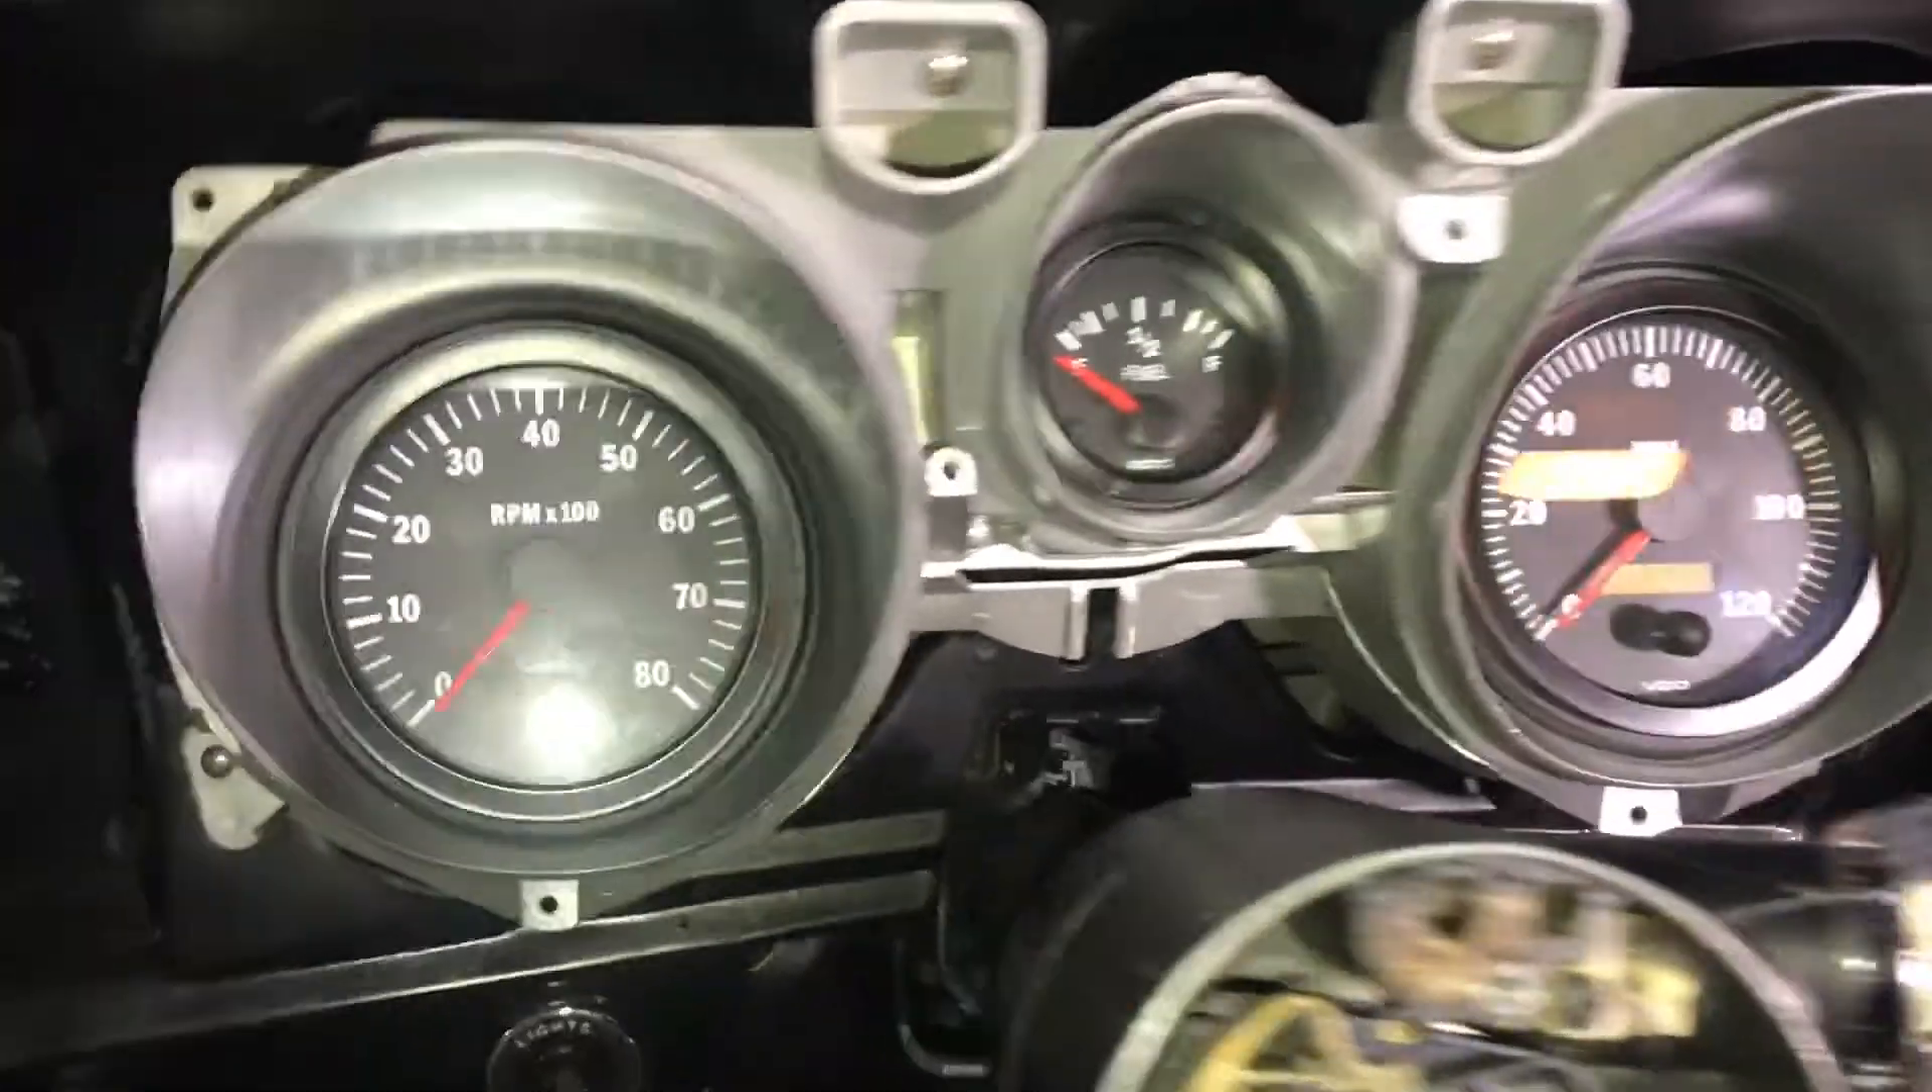And there's the gauges all nice and installed. No mess anywhere.